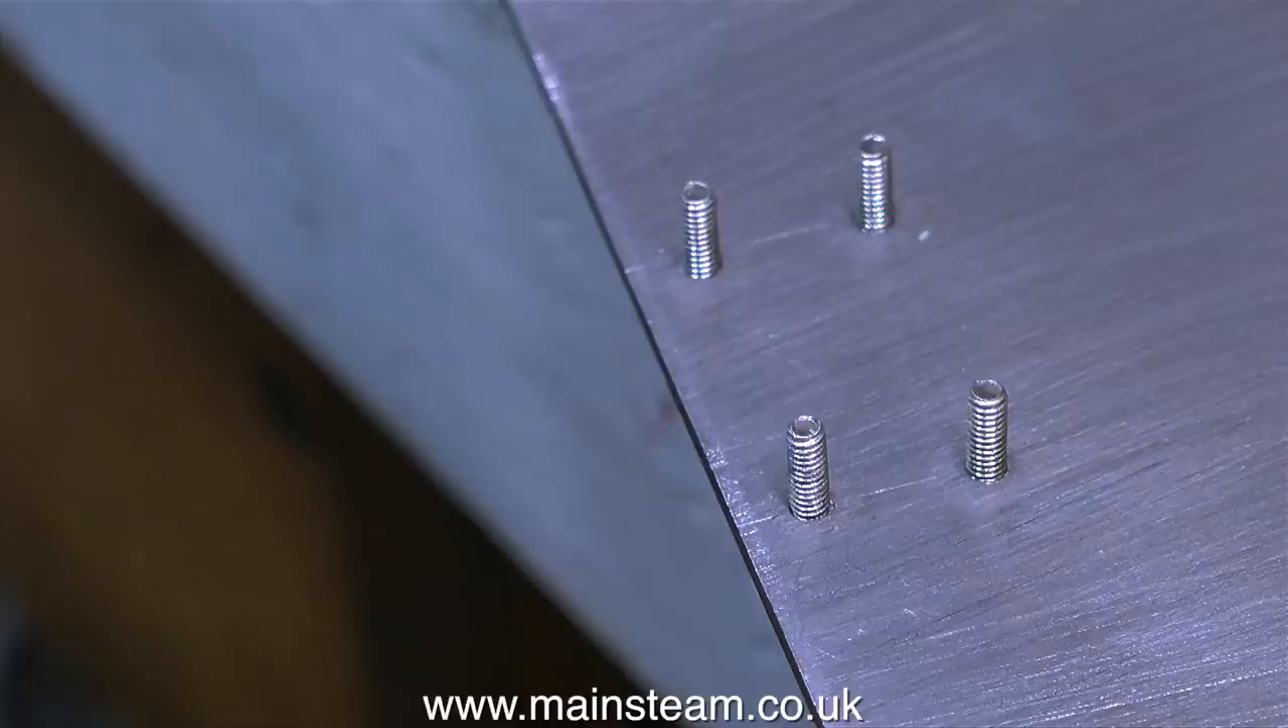I'm using some Loctite 603, plenty of it in fact, far too much of it really, then I'm wiping off the surplus, and I have four bolts that are threaded into the steel plate, and also Loctited in.